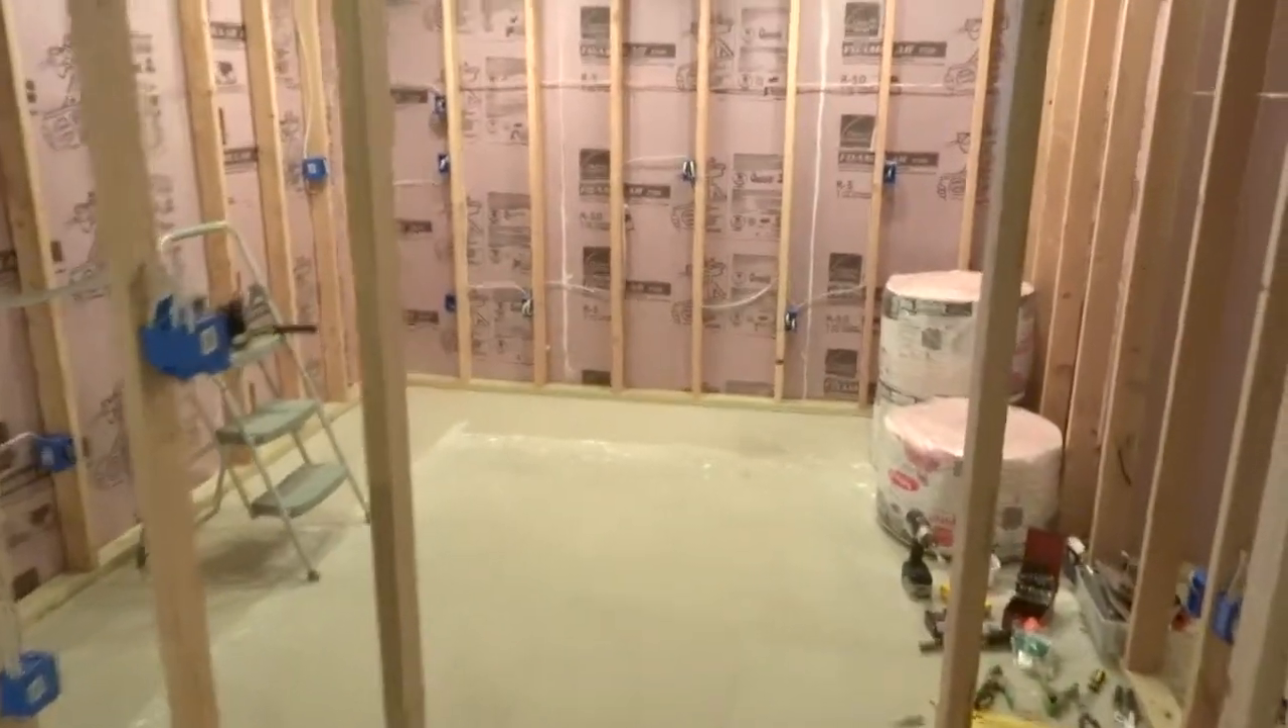So I thought I'd give this overview before I put in the insulation so I can show the wiring and the lights and all the details.